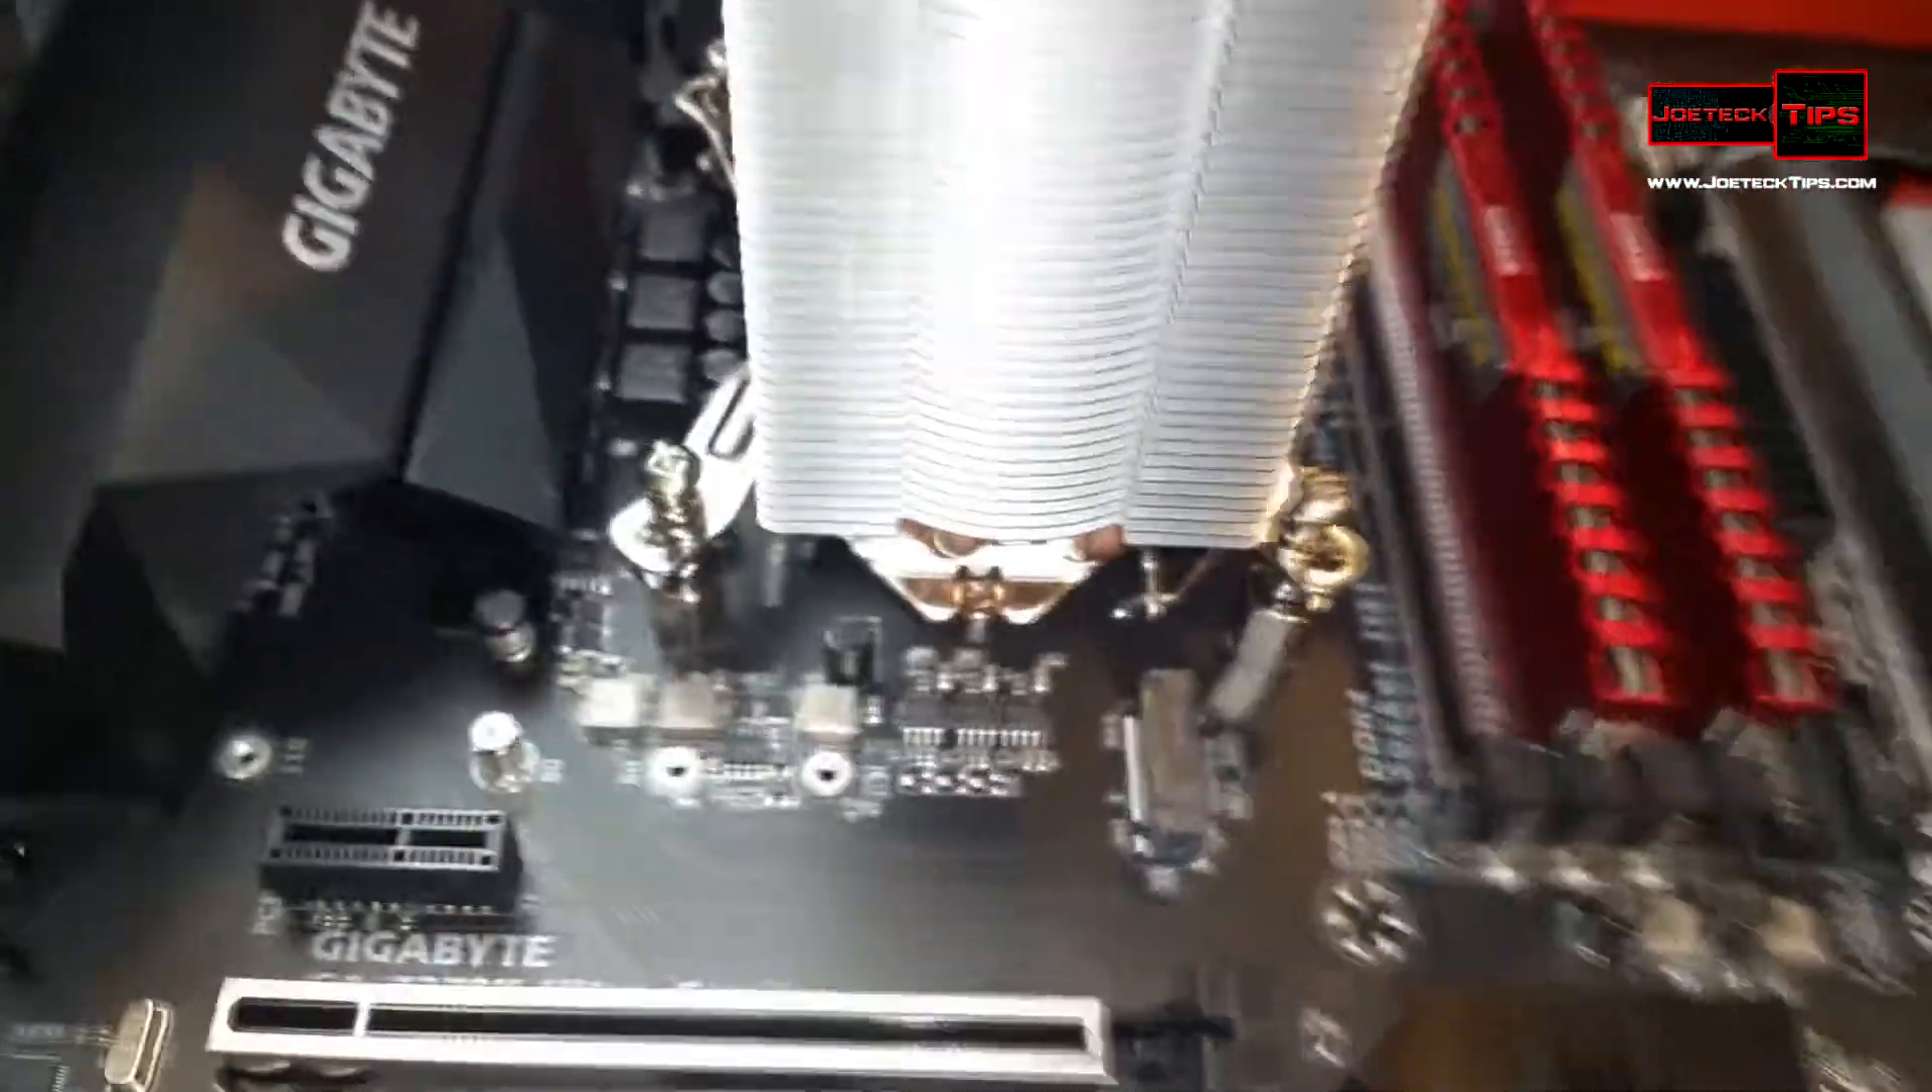And that is it. Now the heat sink is mounted.